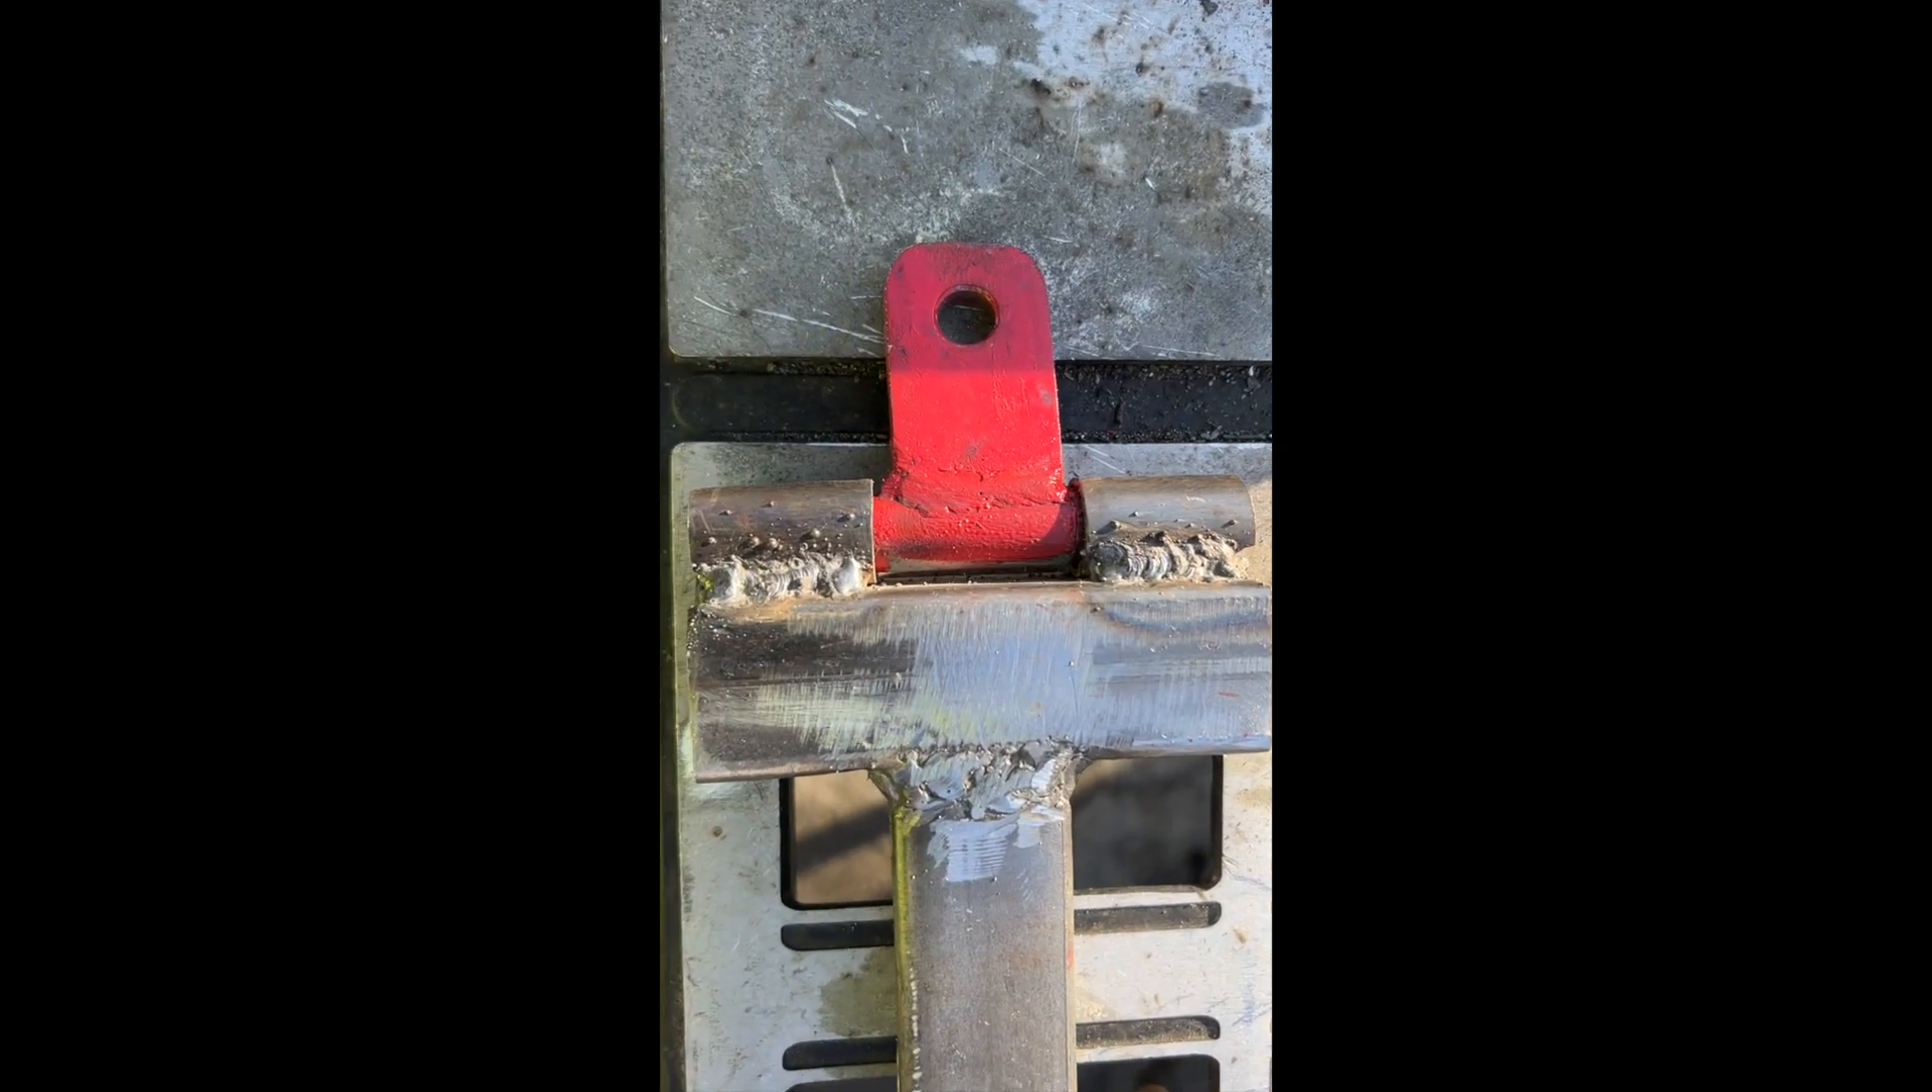So here are the last of the welds they came out pretty good again not professional.